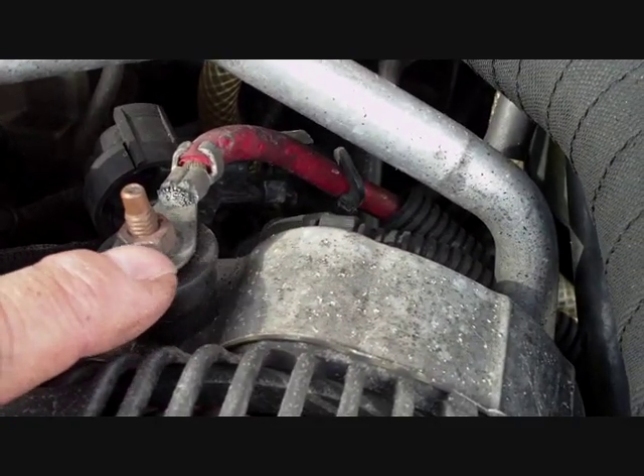And then on the top of the alternator there's a red wire and I've just taken the cap off so you can see underneath here.